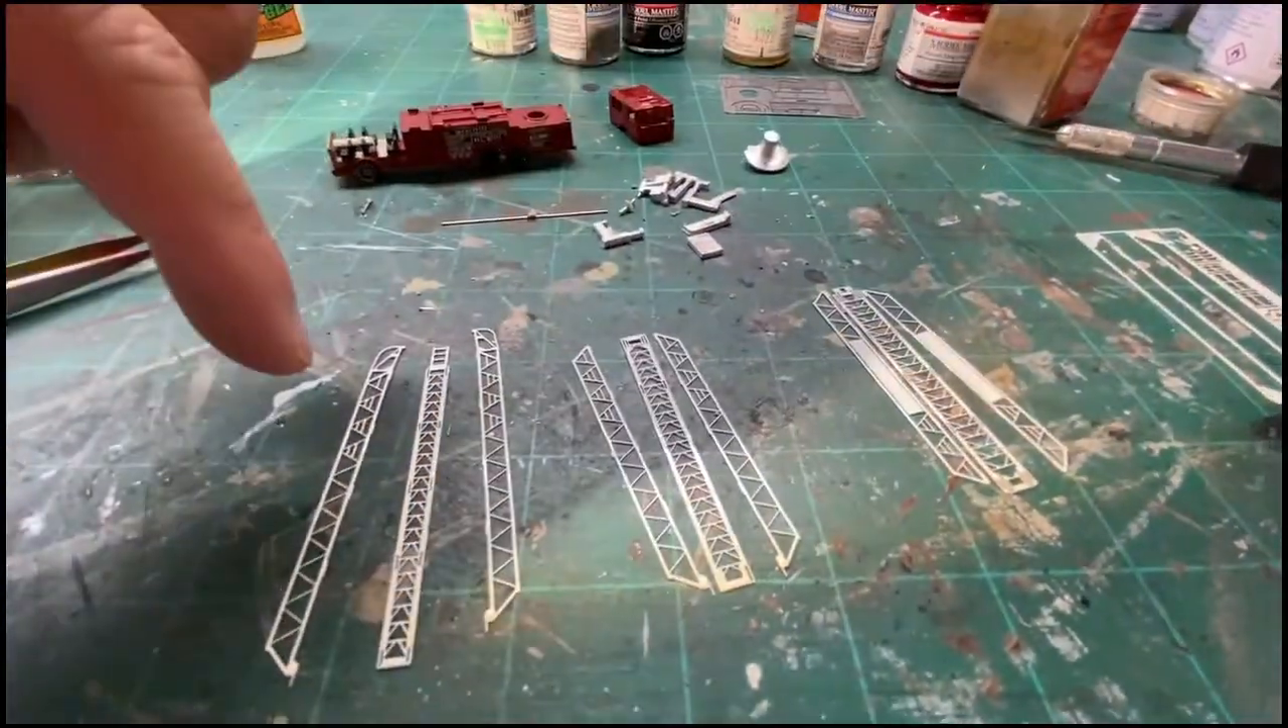Now that I have the etched metal pieces removed from the sprue, you'll notice that I have them in three different piles.